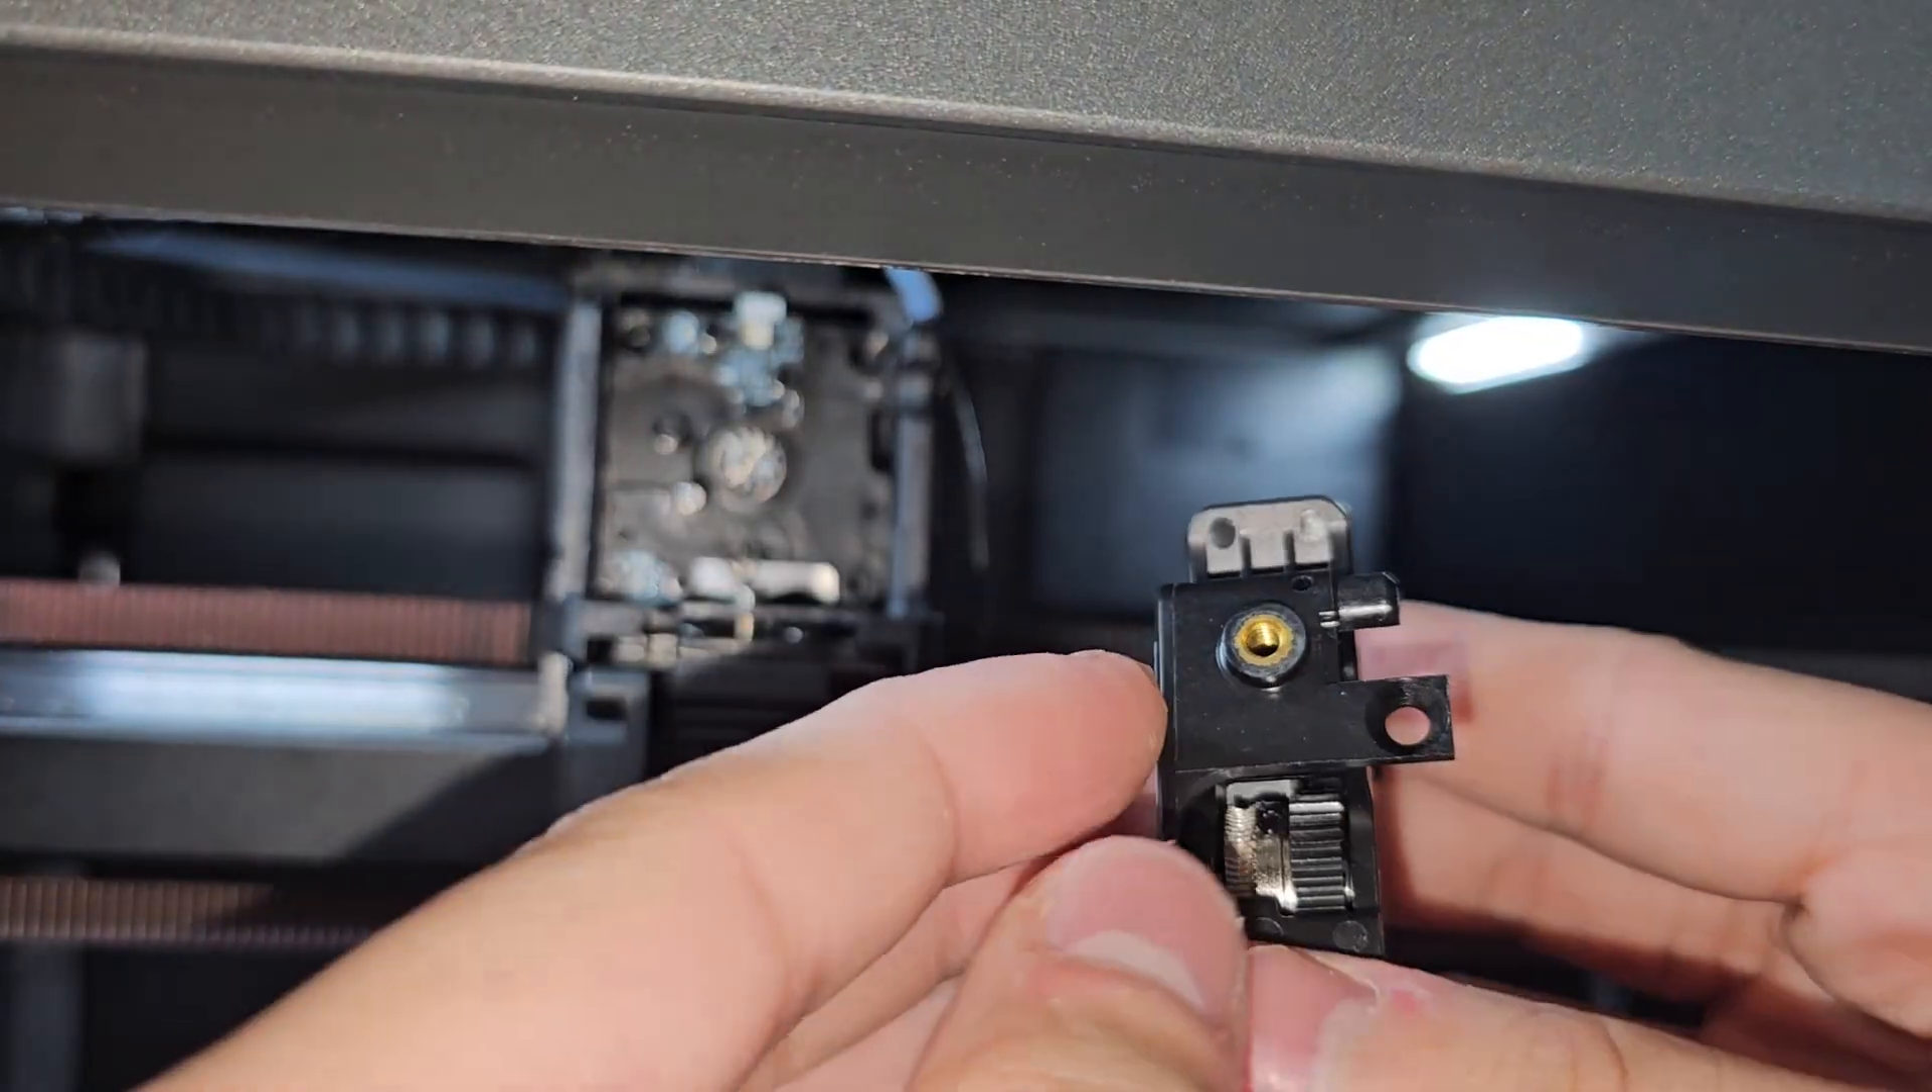This is actually really interesting, because there is no screw here. Is there supposed to be a screw right here?